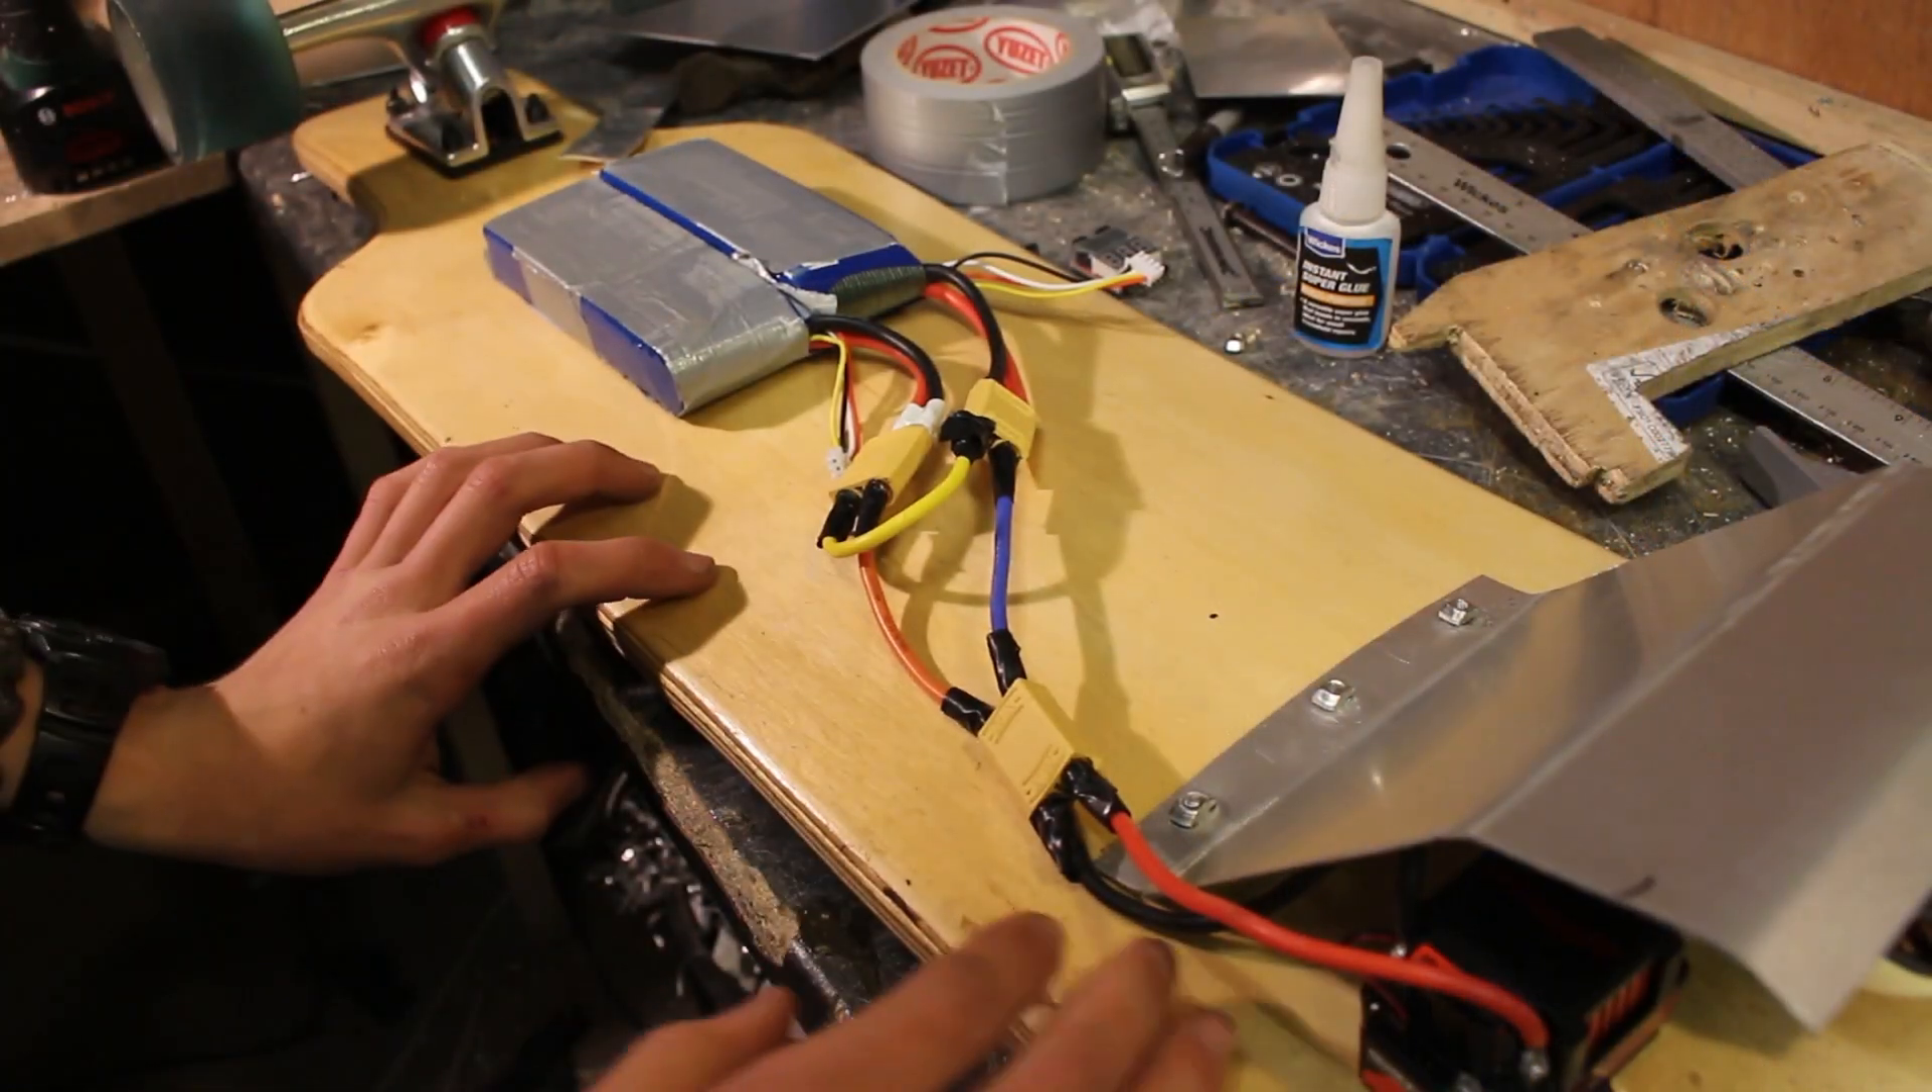This is what it looks like when I've got the batteries placed on the deck.